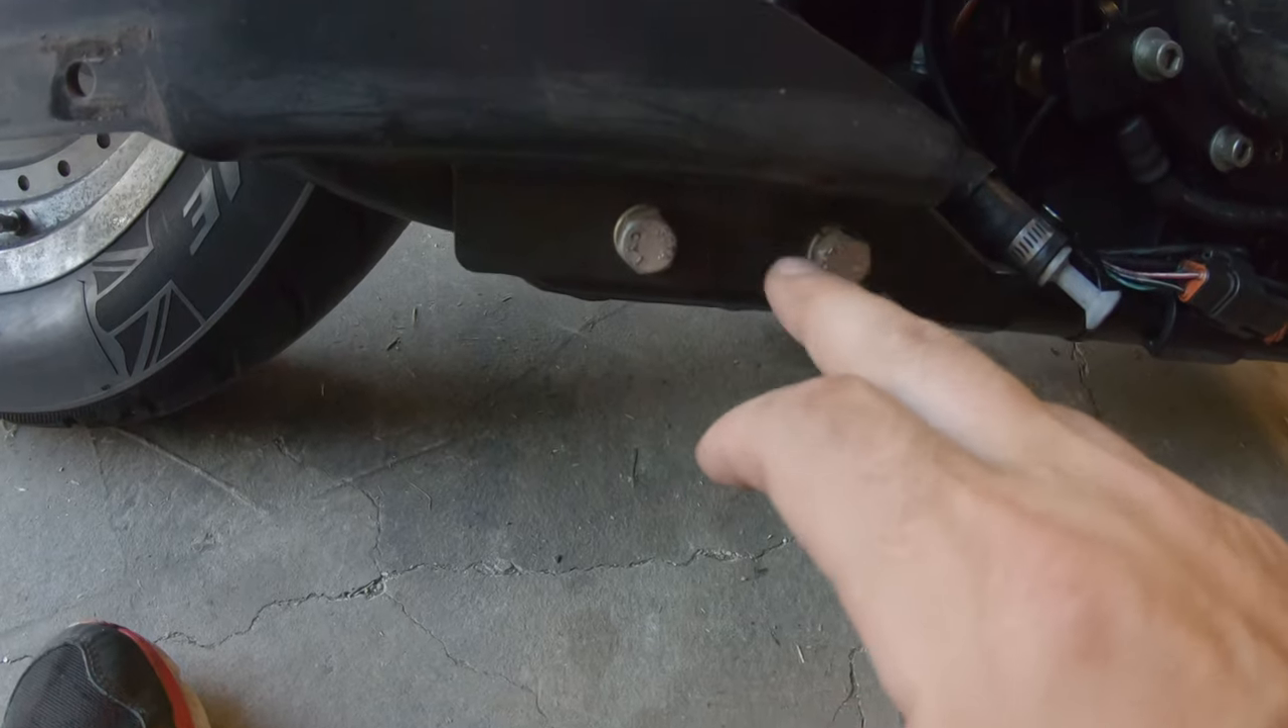Yeah we still gotta get this bracket off probably still the same half inch bolts there but we did salvage the rings that we're gonna need.